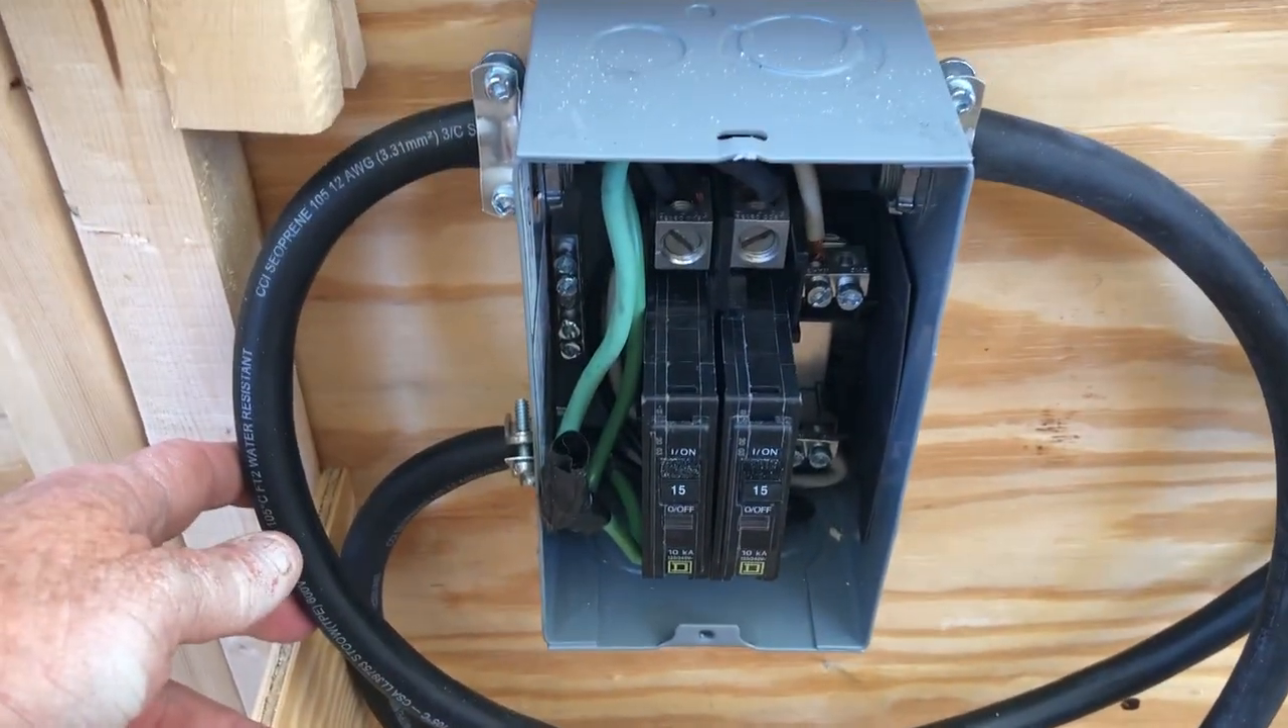And, um, I put two 15 amp breakers in, um, even though I did use 12 gauge for my plugs.